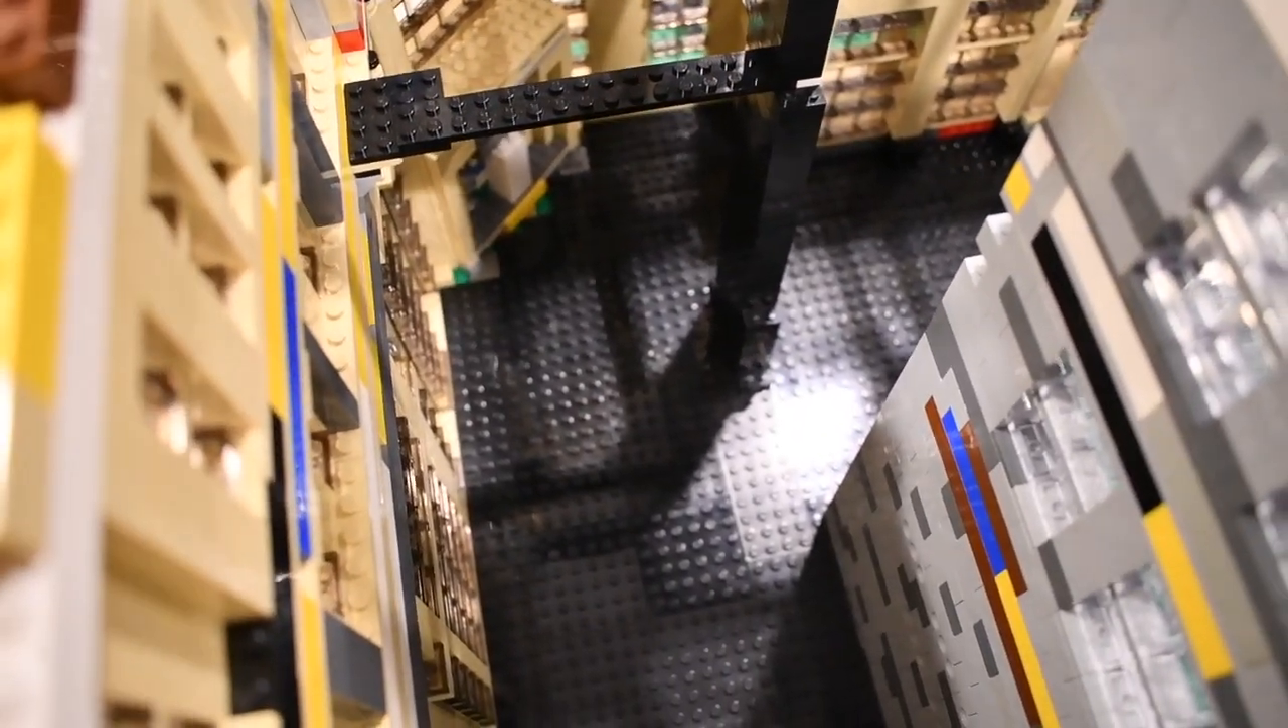Down in the bottom, you can see I layered the entire thing with black plates.